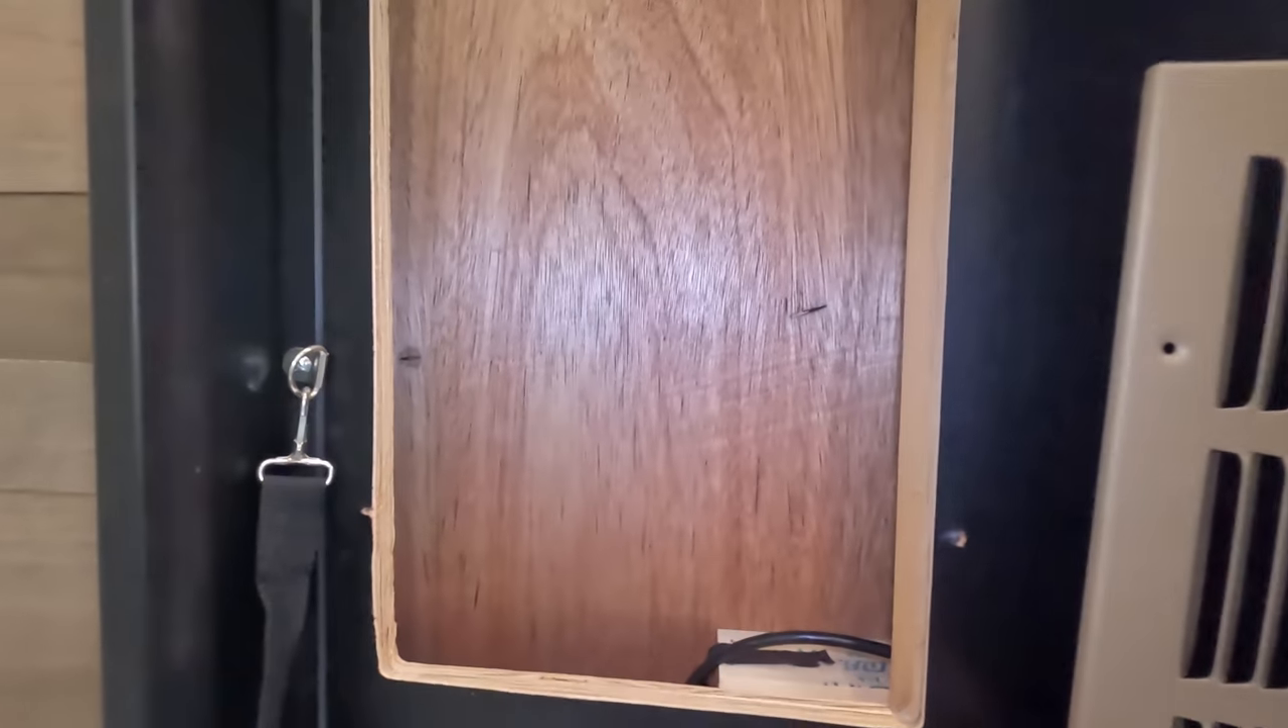I took the grate off and this is the cavity.